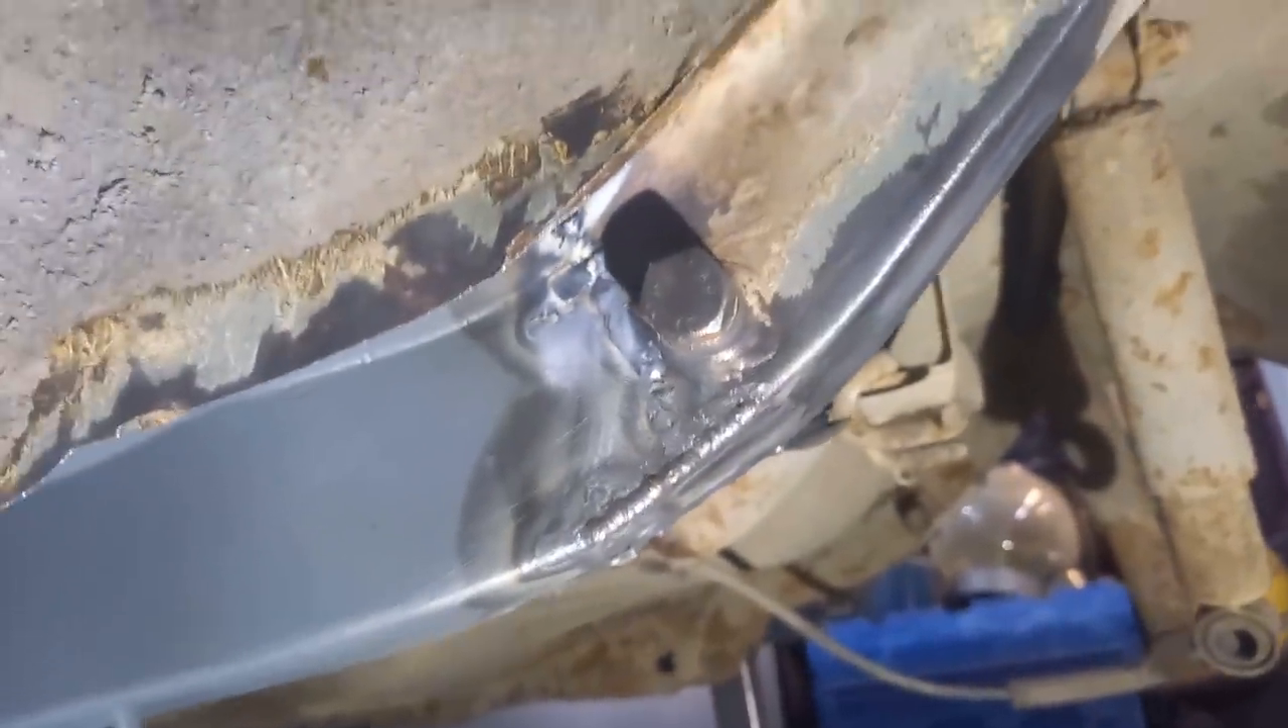There we are so that's the underside welded up and looking like it might not fall apart.